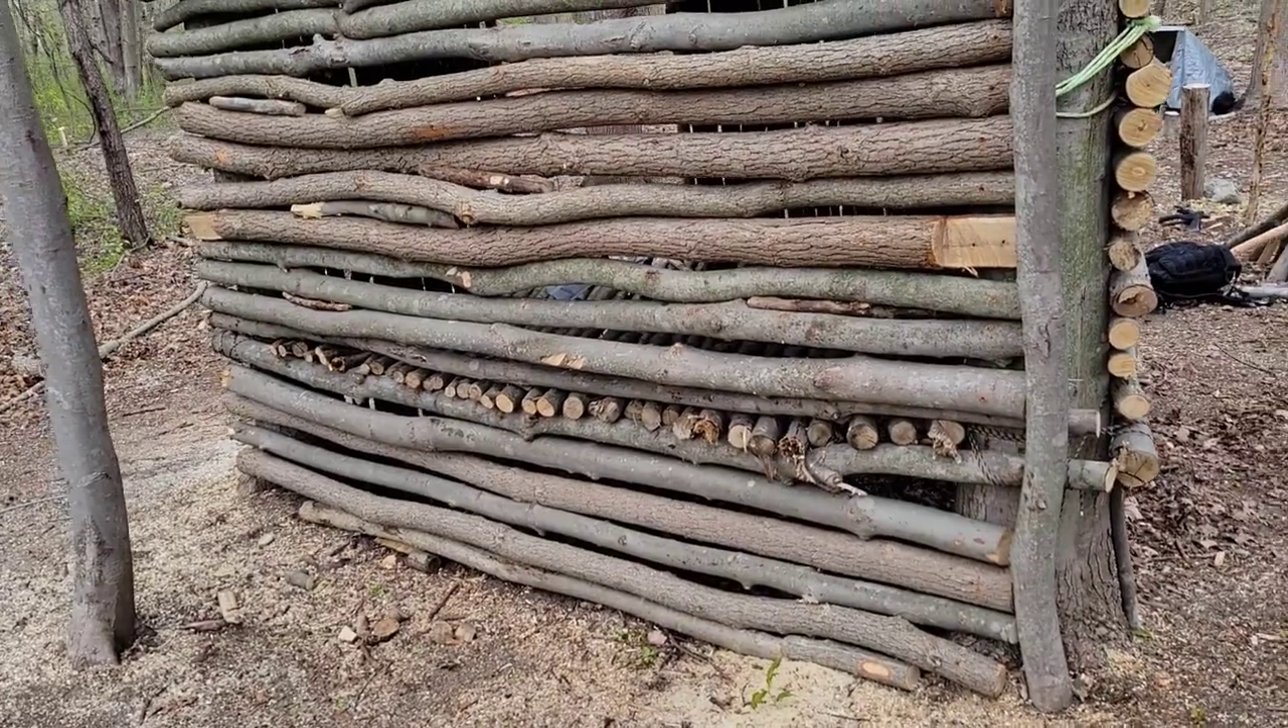There are some gaps in the shelter uh we're gonna try to figure out what we're gonna do for the gaps.